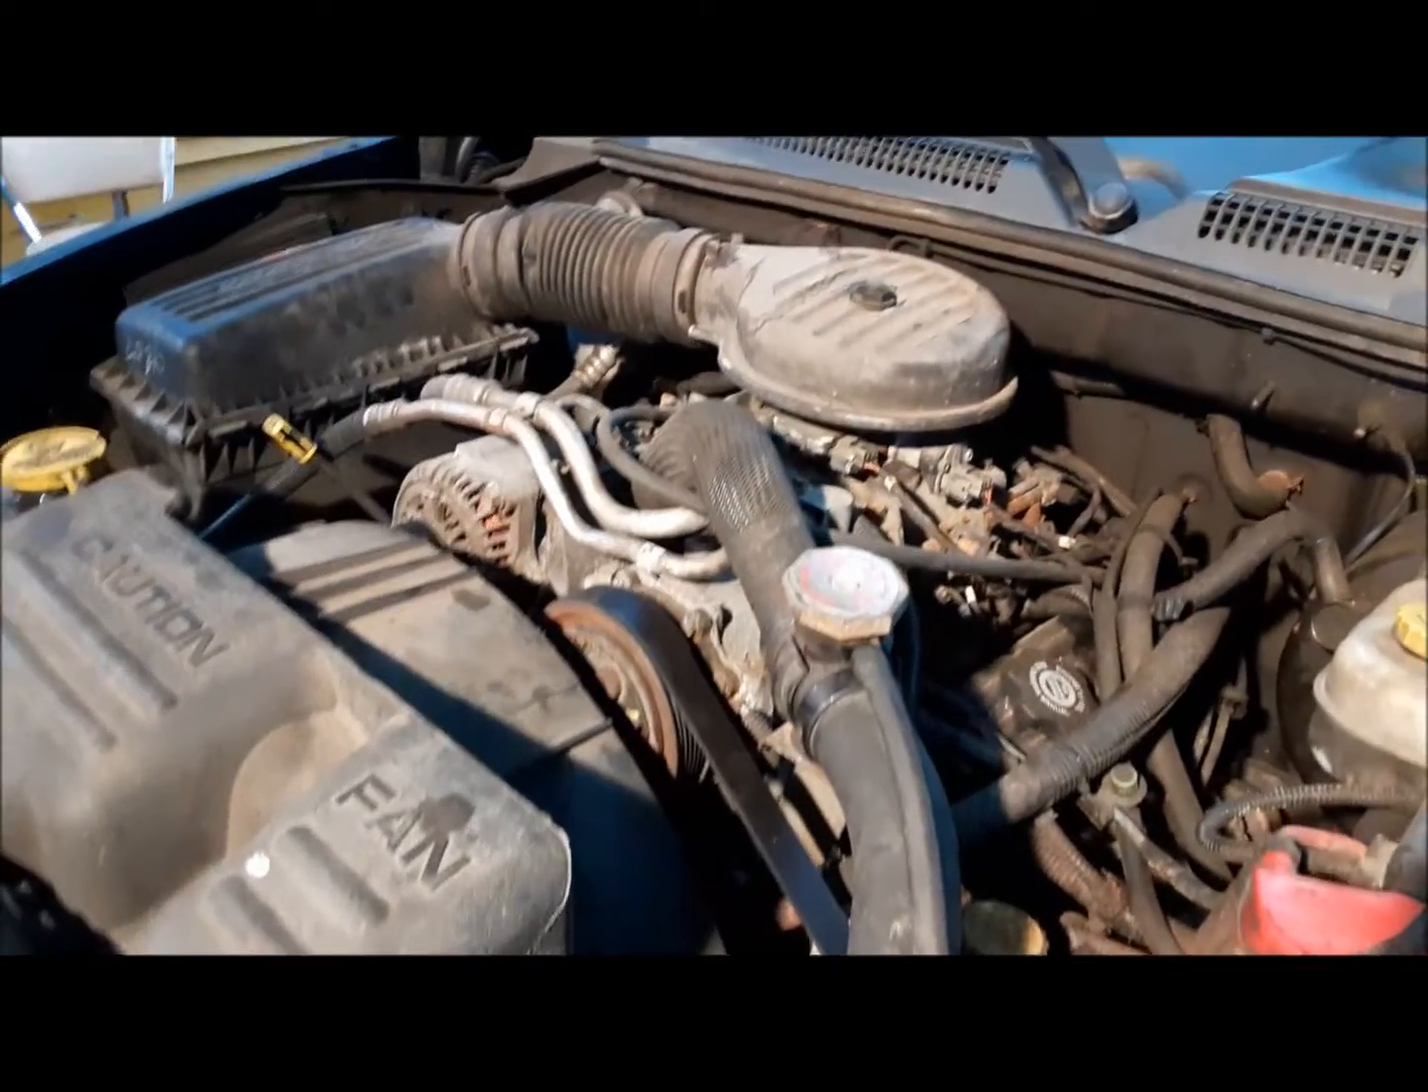So last thing we've done is we've put the top half of the fan shroud back on and put the air box back on.